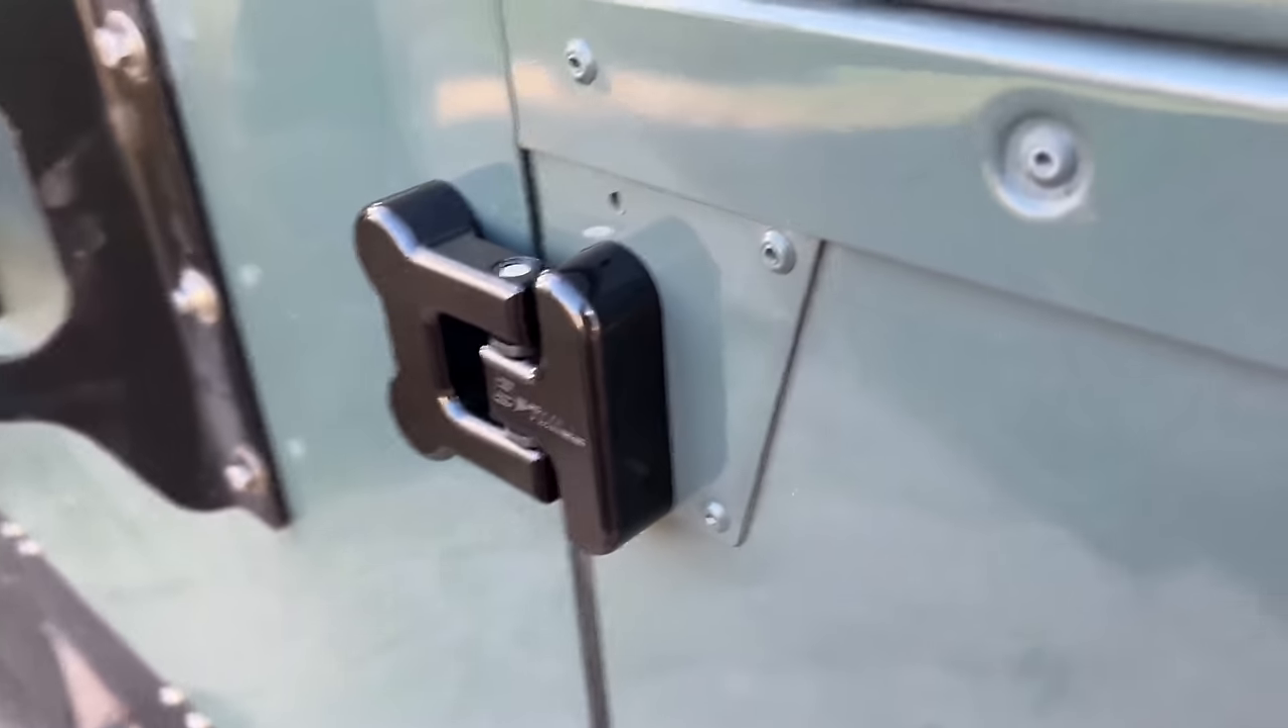So that is the middle hinge fitted looks really good flush on.